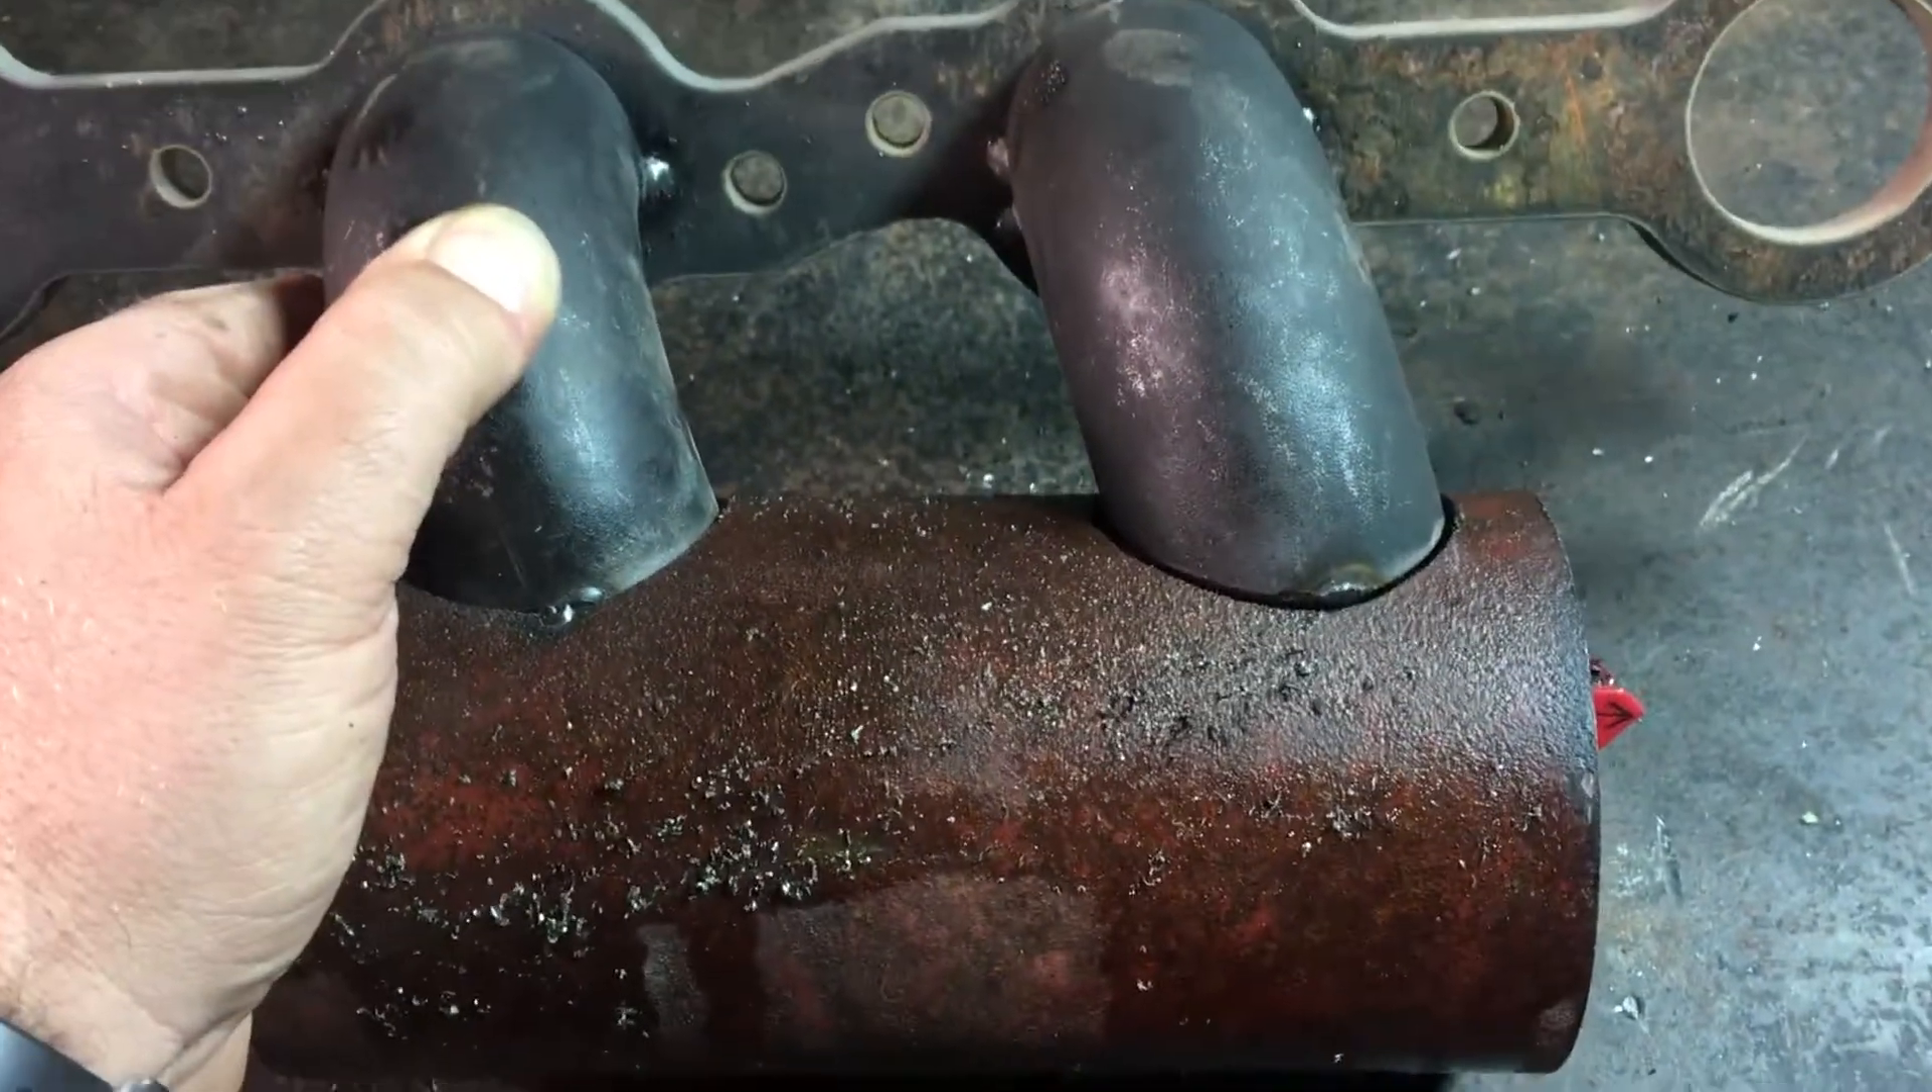Okay so yeah you can see I got those holes cut in the main pipe and they line up pretty darn good to where those weld elbows are.